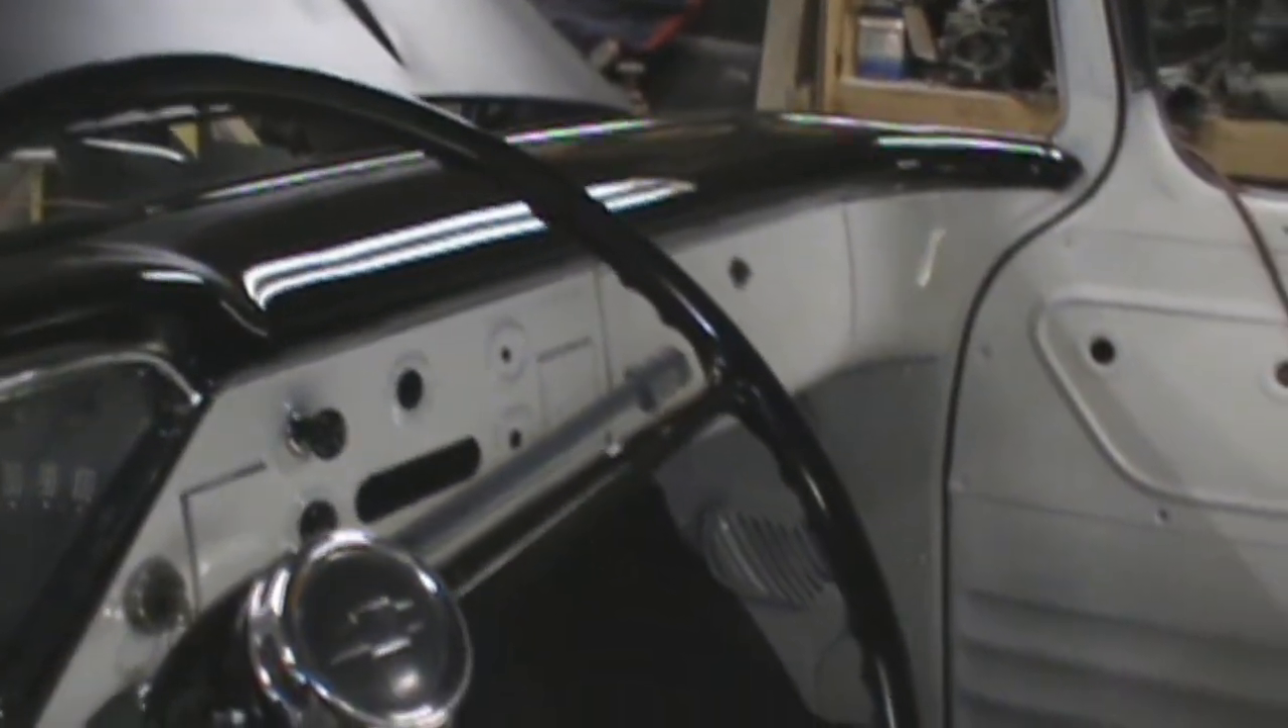We're missing a couple knobs around the radio and whatnot, but, uh, haven't found them yet.